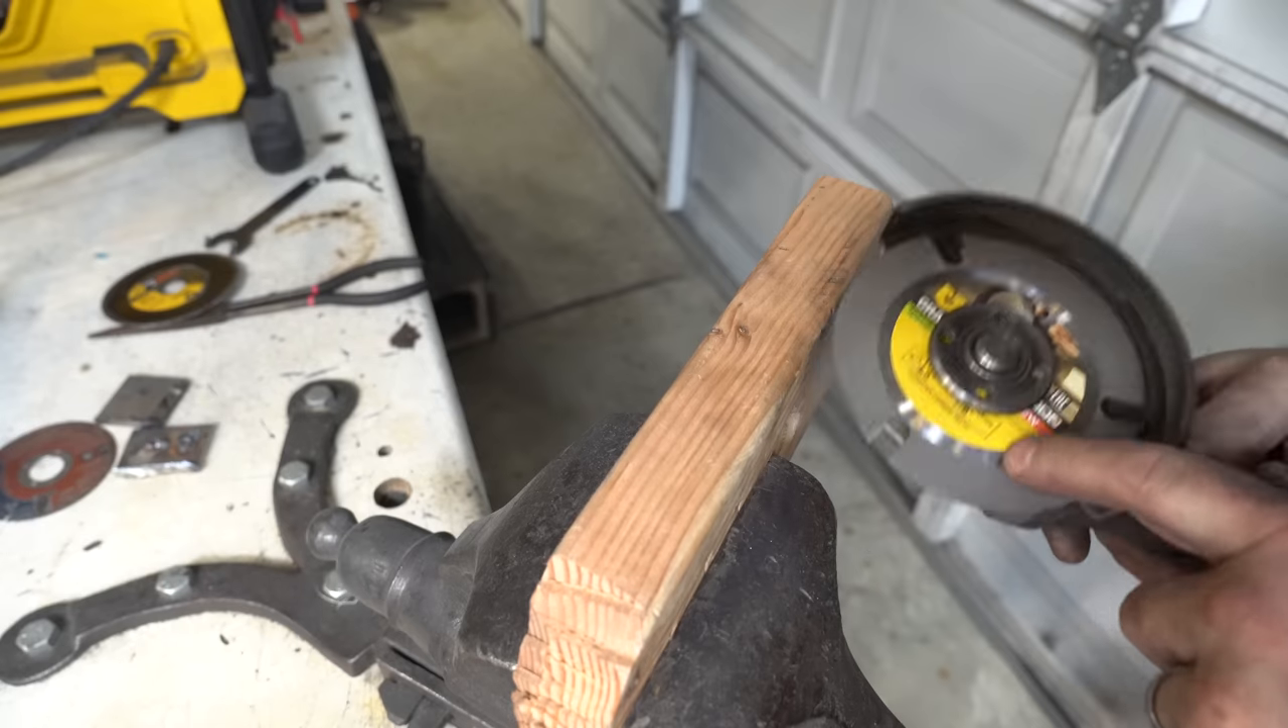Okay, I've got one of these discs for wood set up in here.